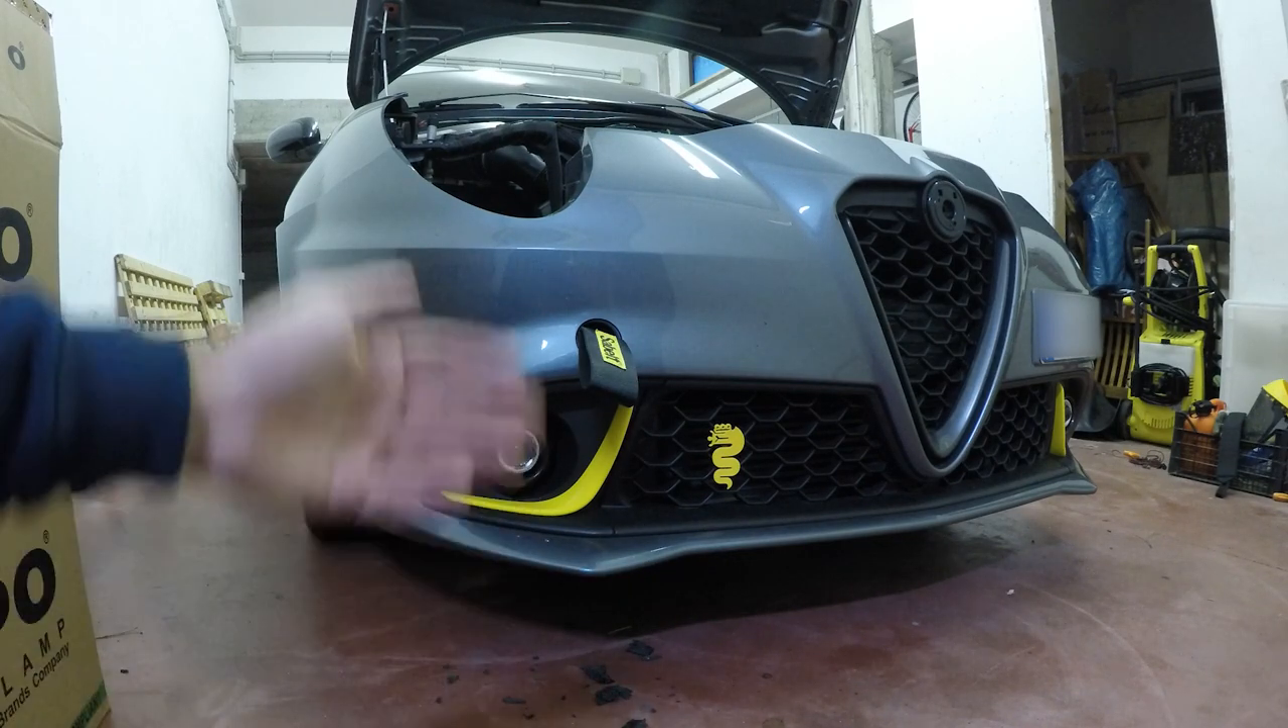Purtroppo vedete il paraurti non montato completamente in quanto mancano i fari, lo stemma.